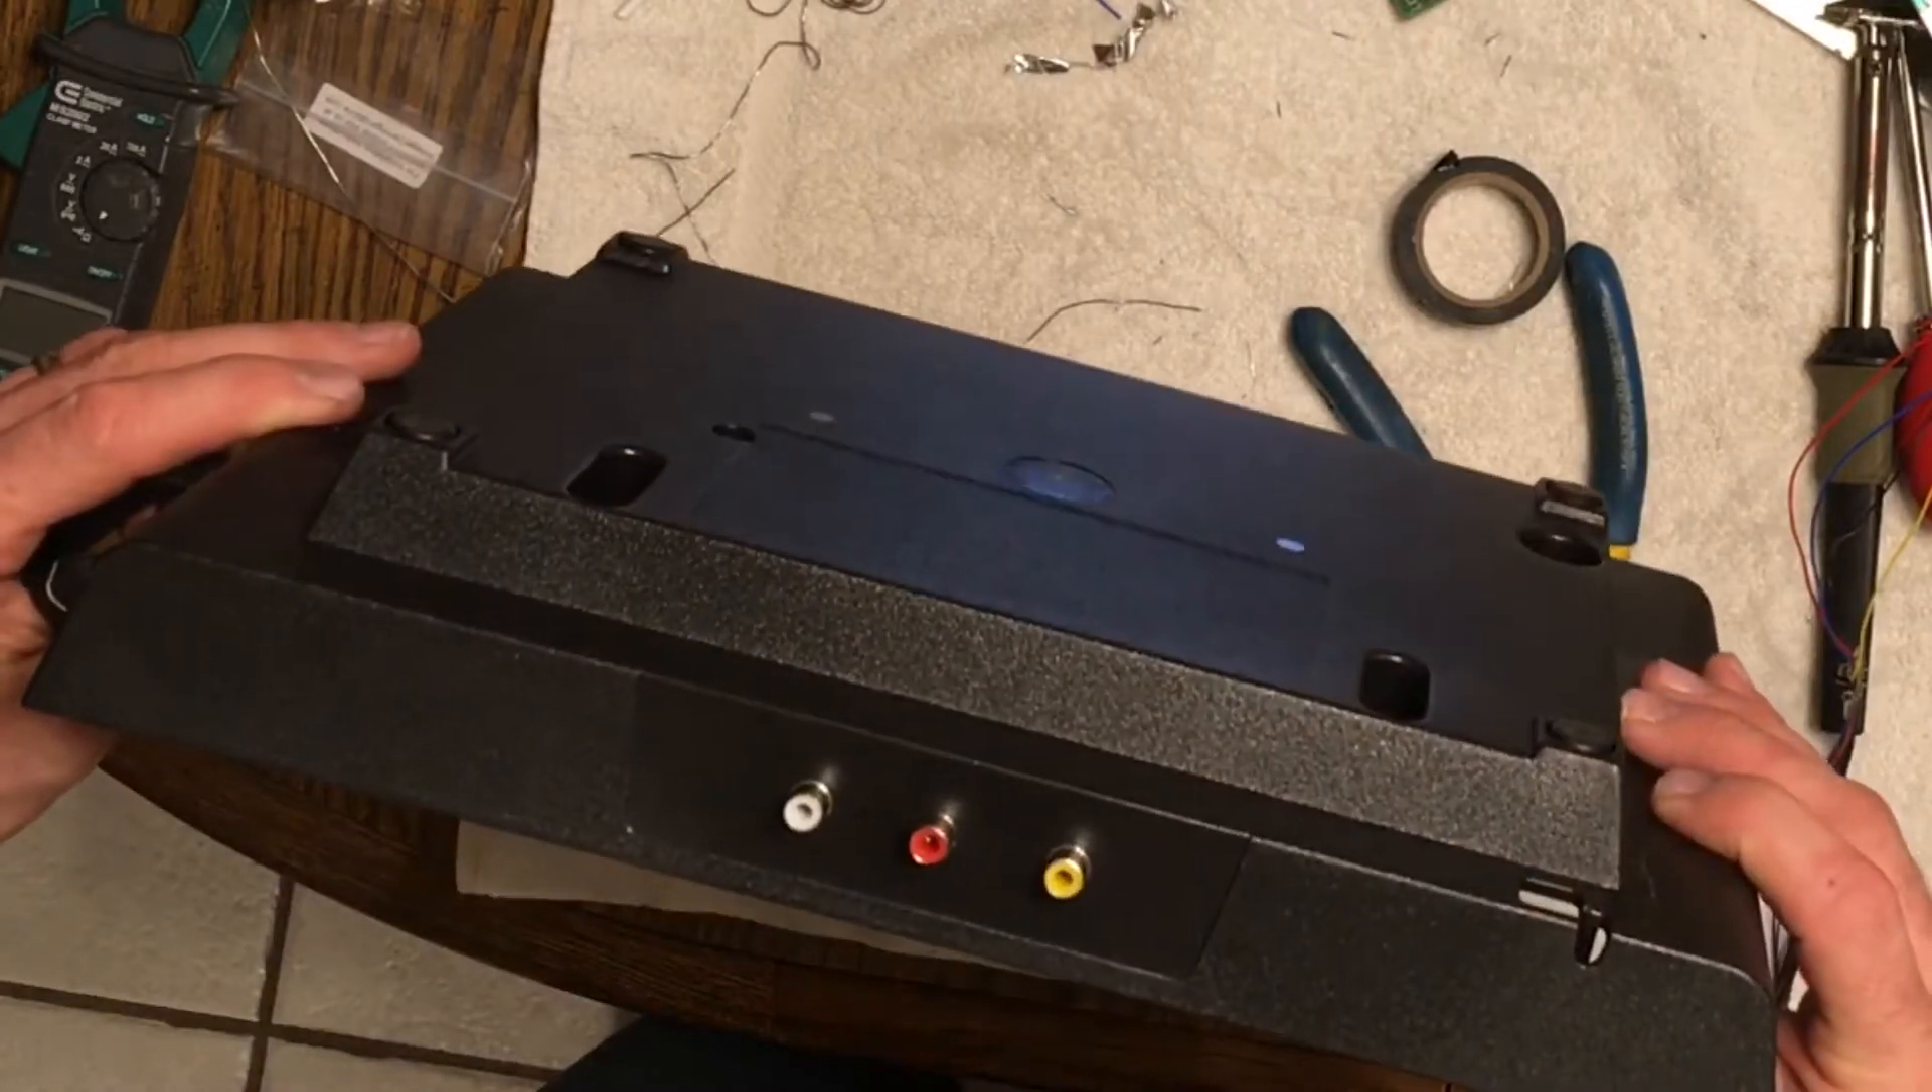Now we're putting the RCA jacks in the holes here okay those are in.